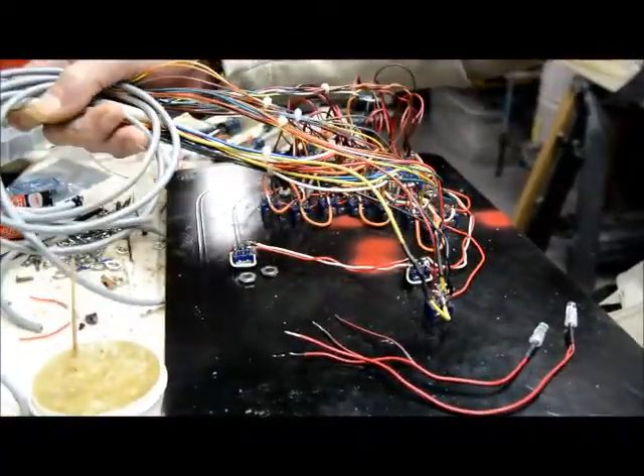I've got all kinds of wires coming in and out of here that still need to be connected up.